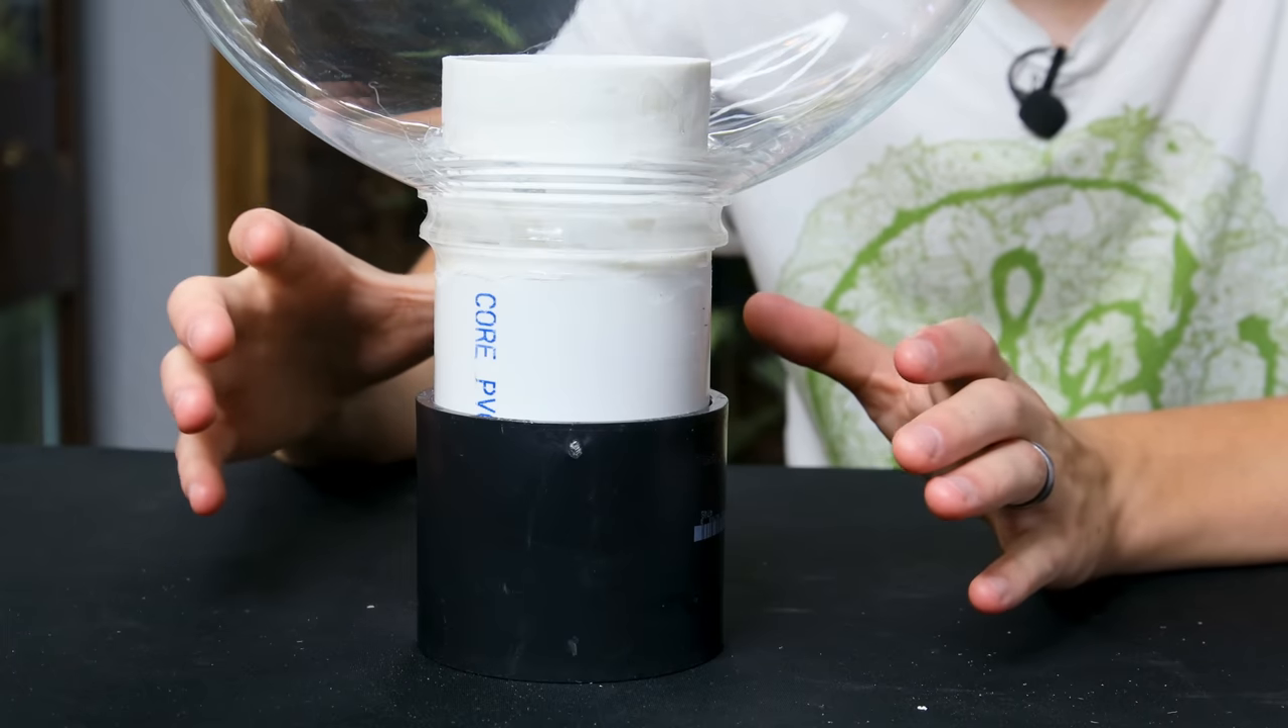So you see up top where I sanded the PVC it actually goes inside of the orb a little bit and that's so that I could build up substrate around the perimeter.